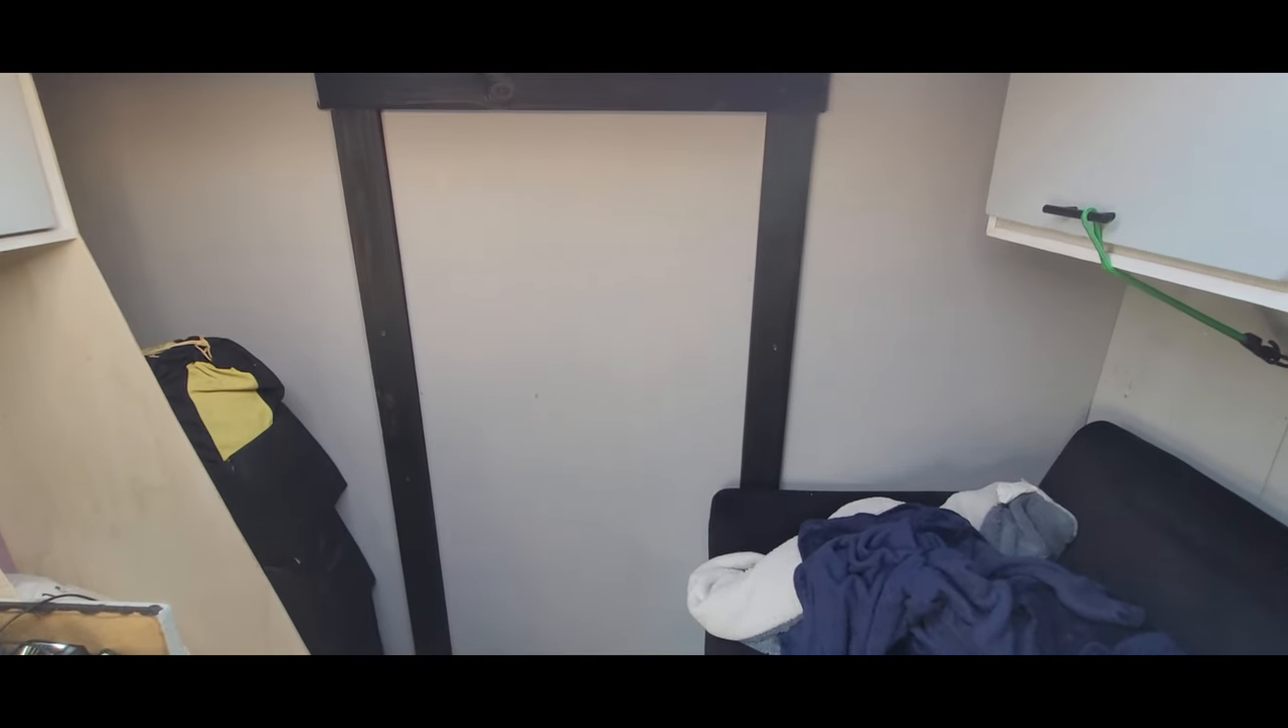And finally, I installed the one by four trim around the door.